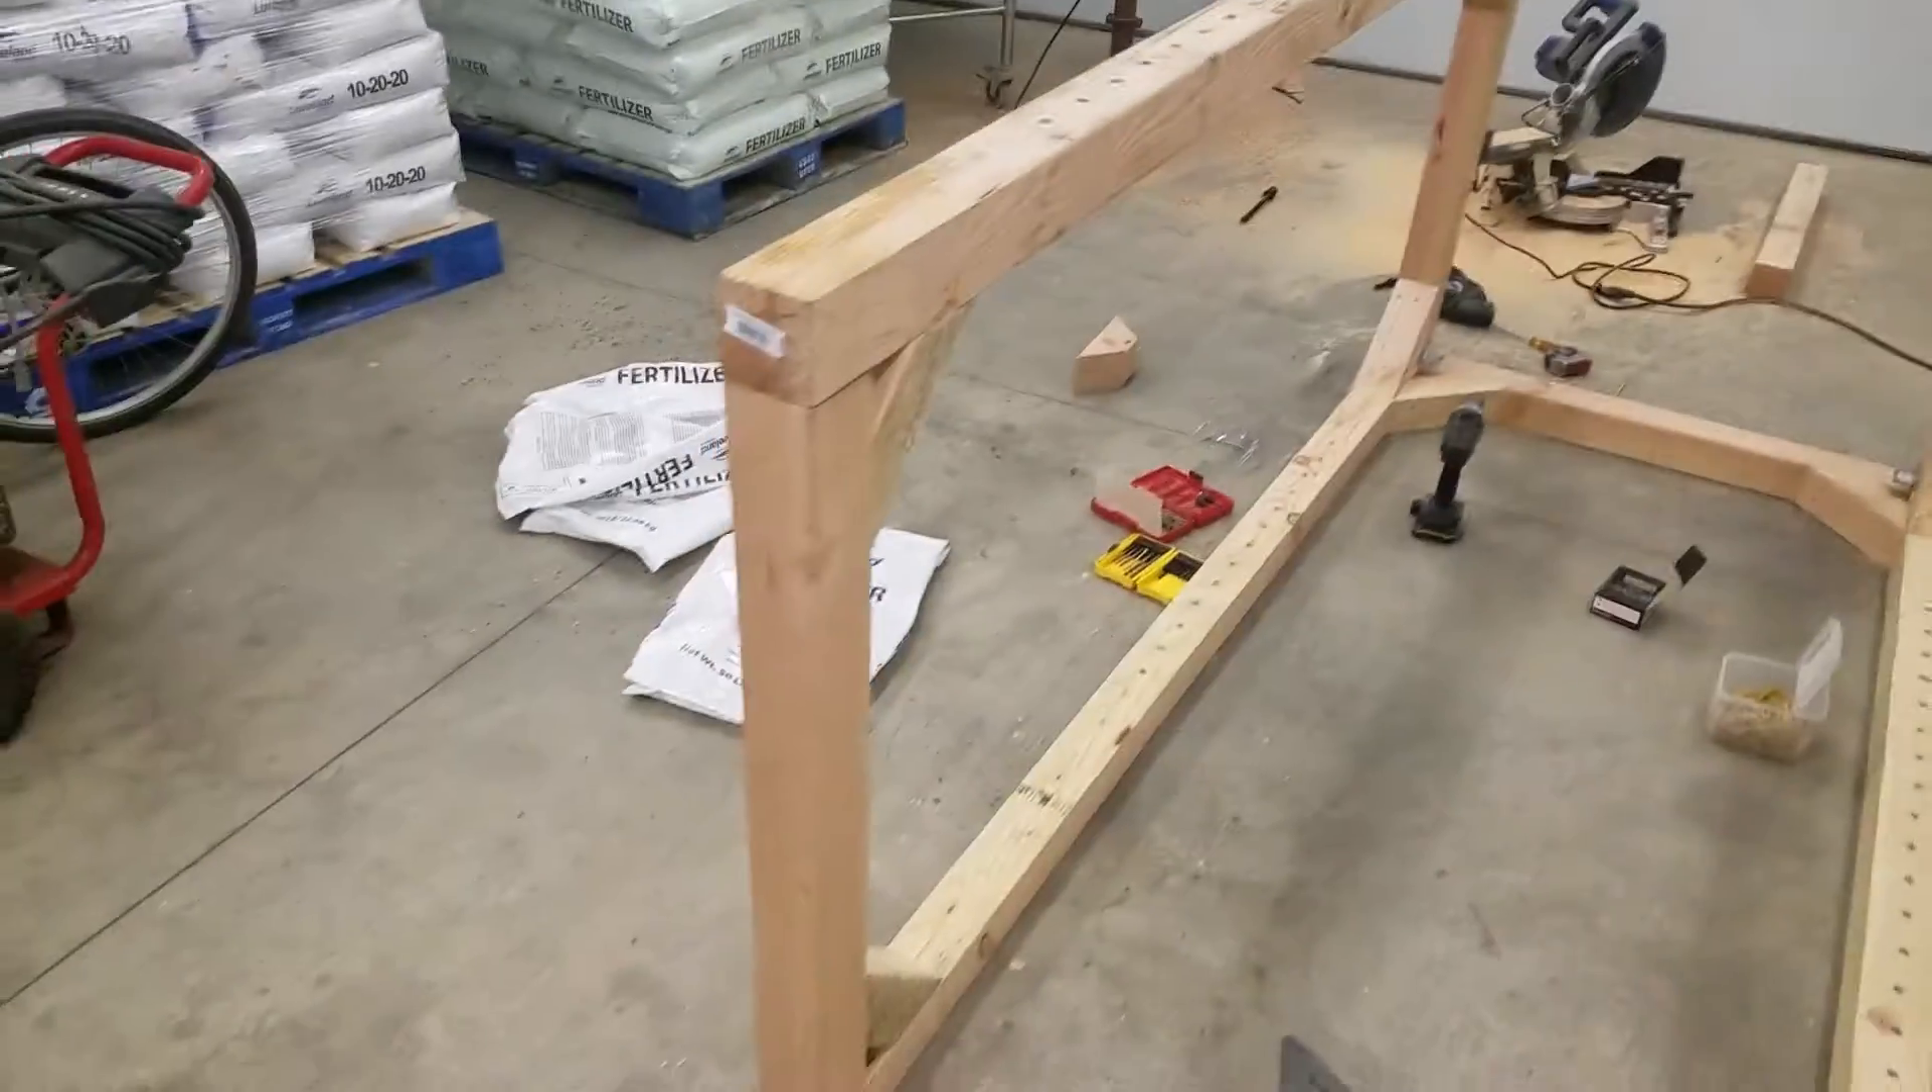So I've got the cross beams in place like this, like that.